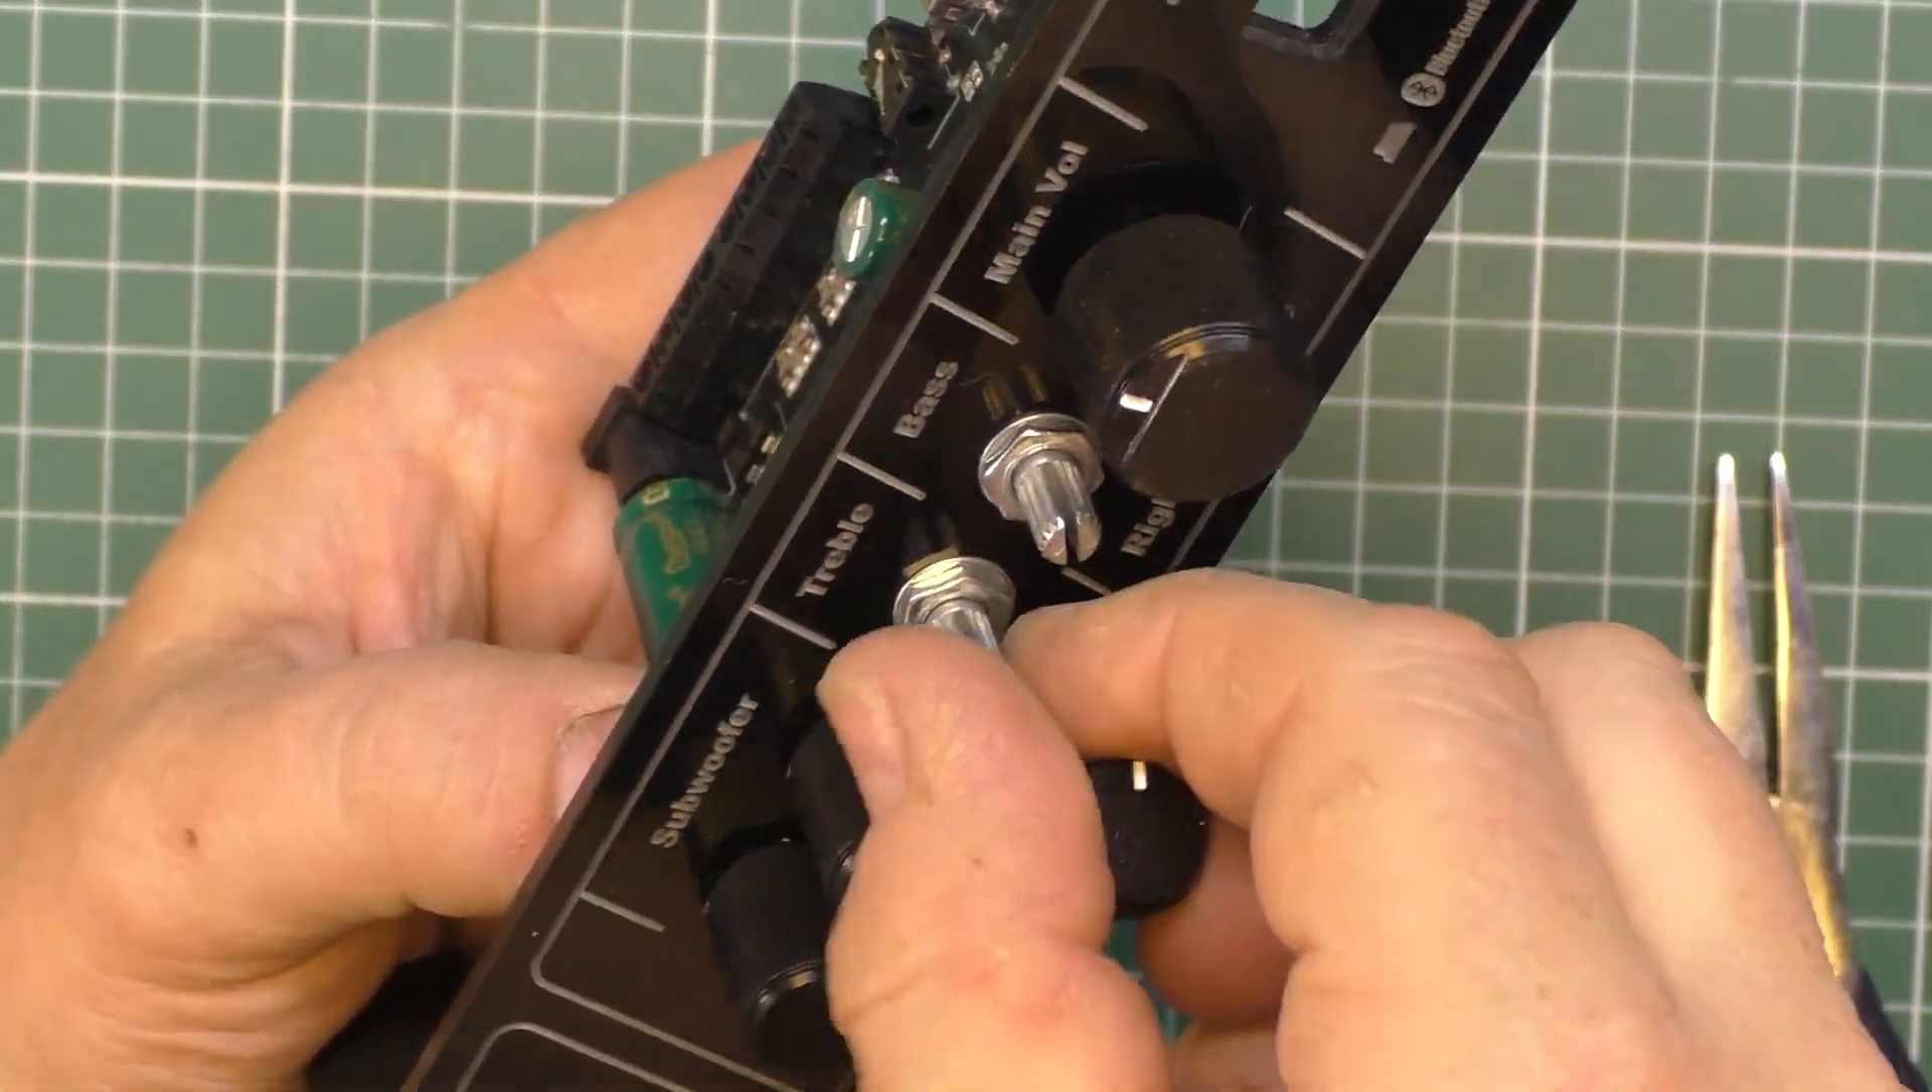Осталось надеть ручки на оси потенциометров и энкодера.